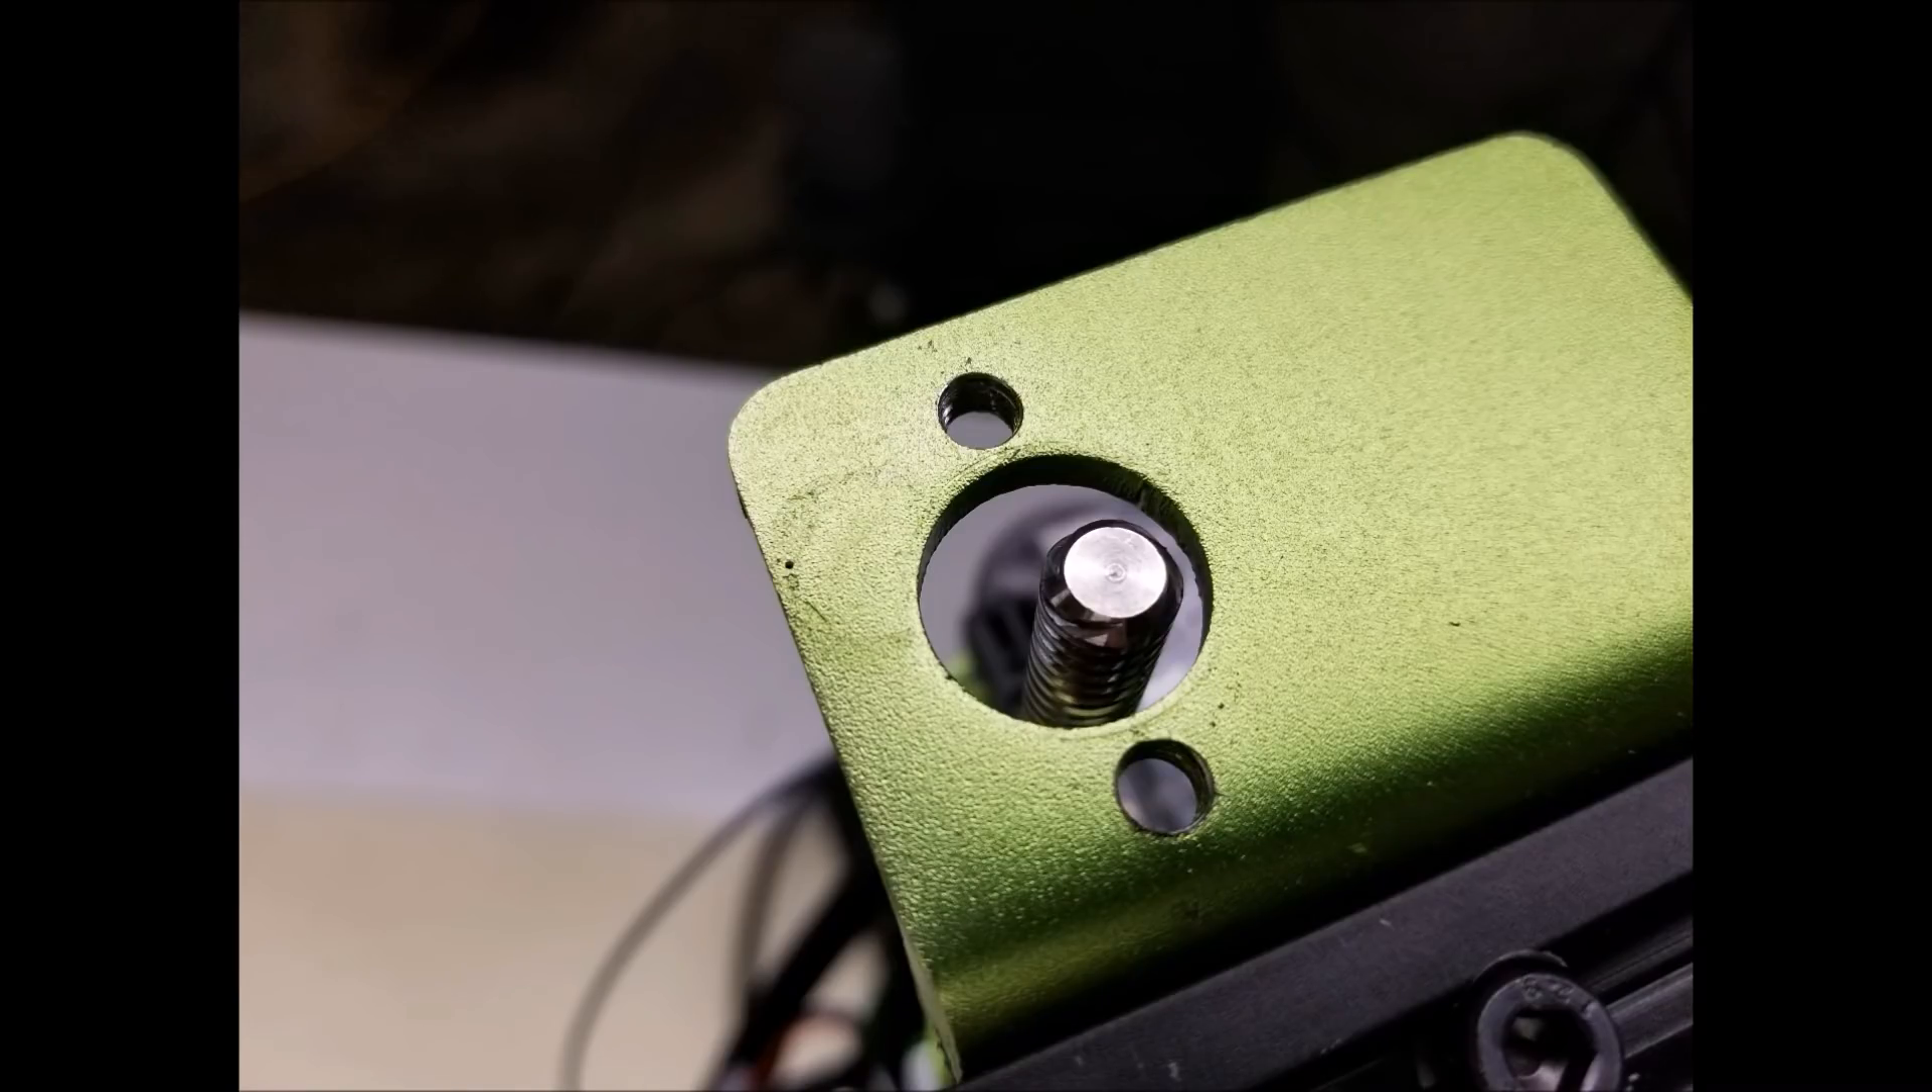You can see the rod is actually a little bit further to the right than the rod holder is at the top.